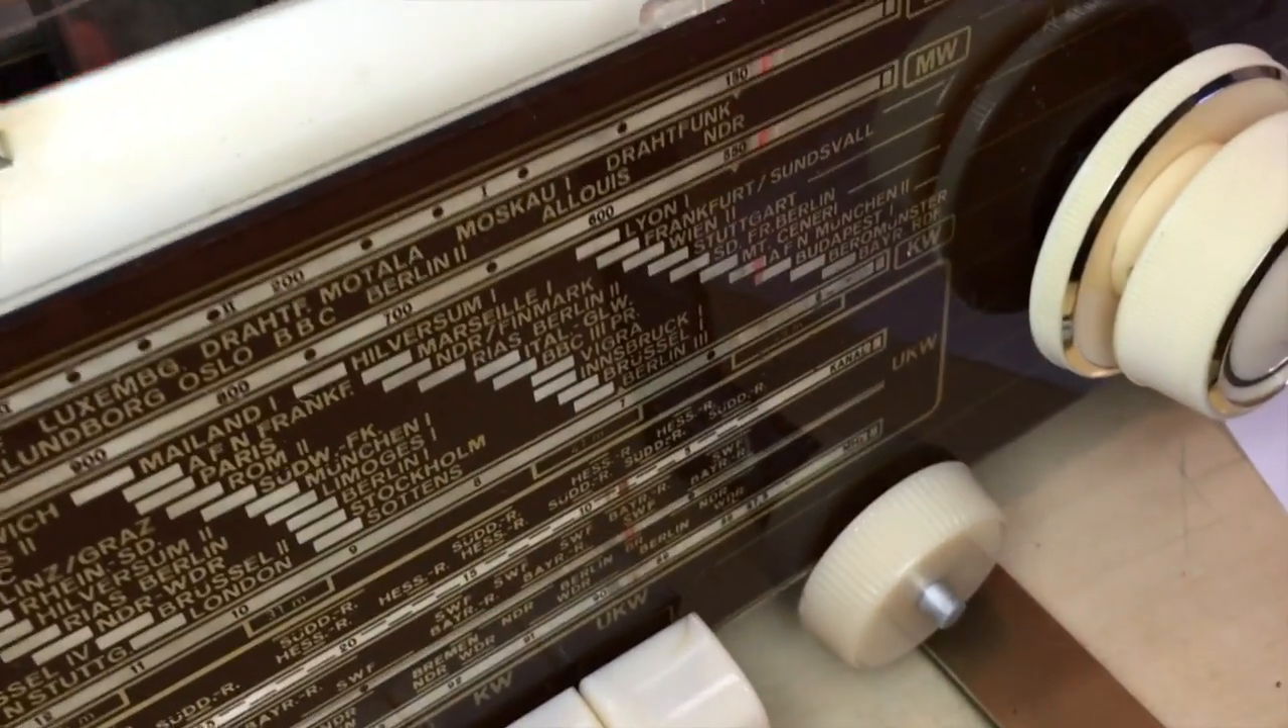I have the faceplate cleaned up and put back.